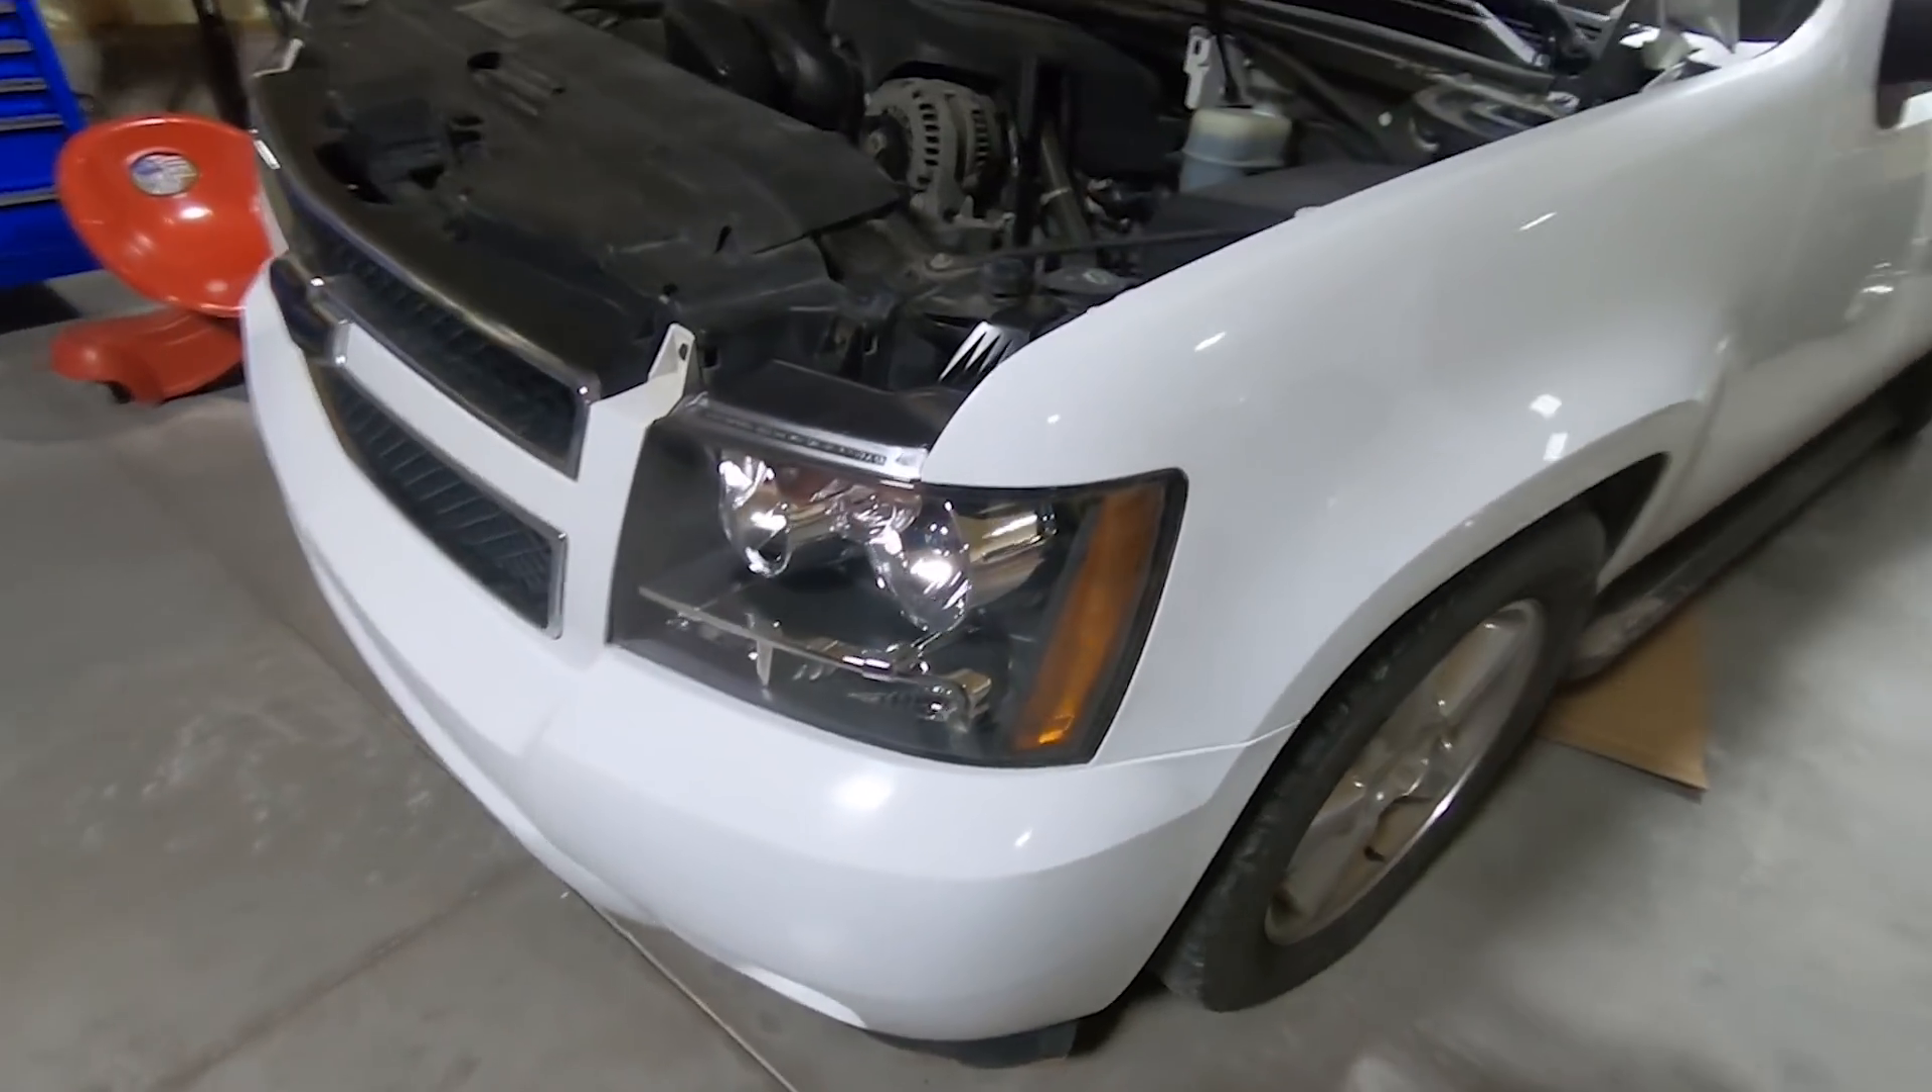Um, this light fits great, fits just like the factory one.